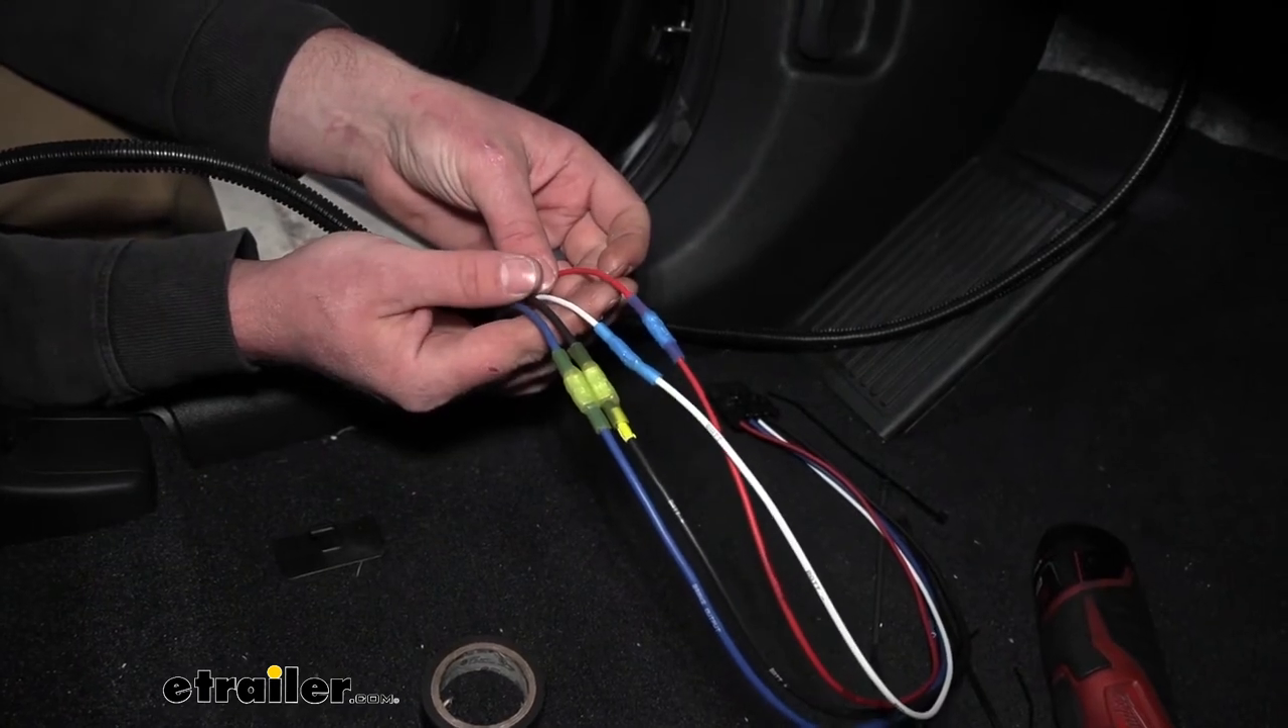So I went ahead and spliced our wires together. And this is what it looks like.